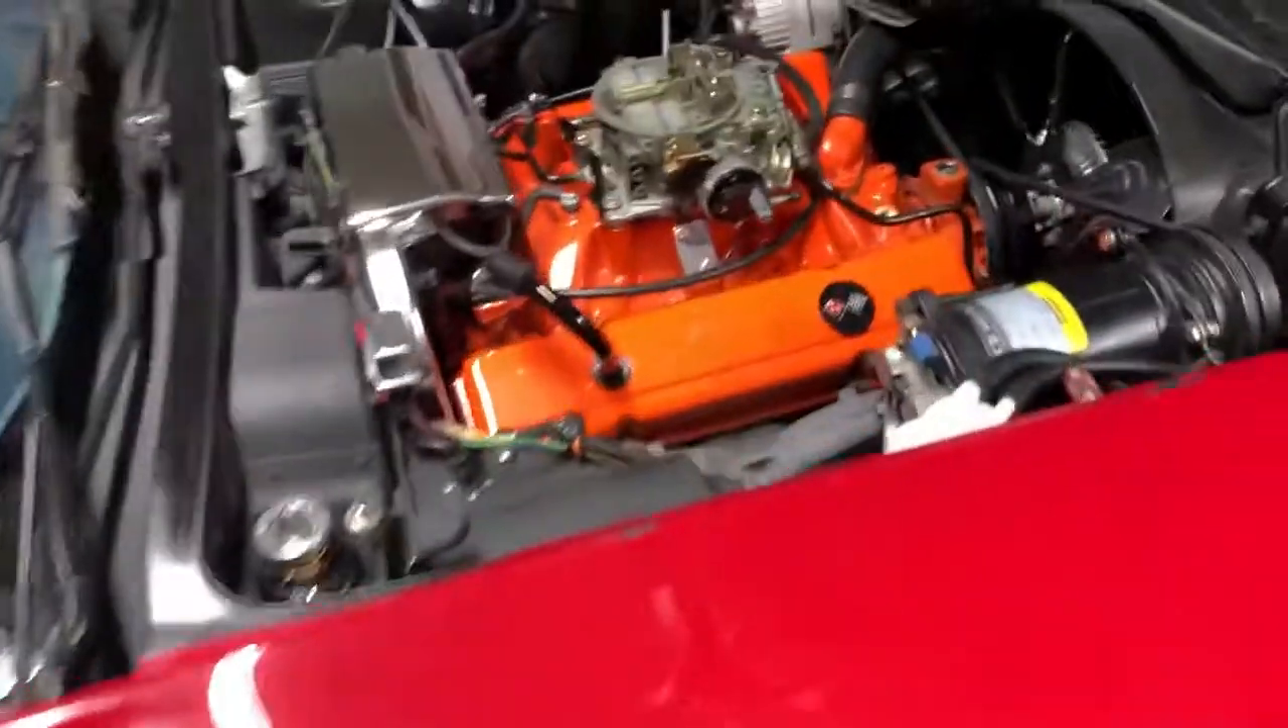All i have left to do here is install the um air air cleaner assembly.